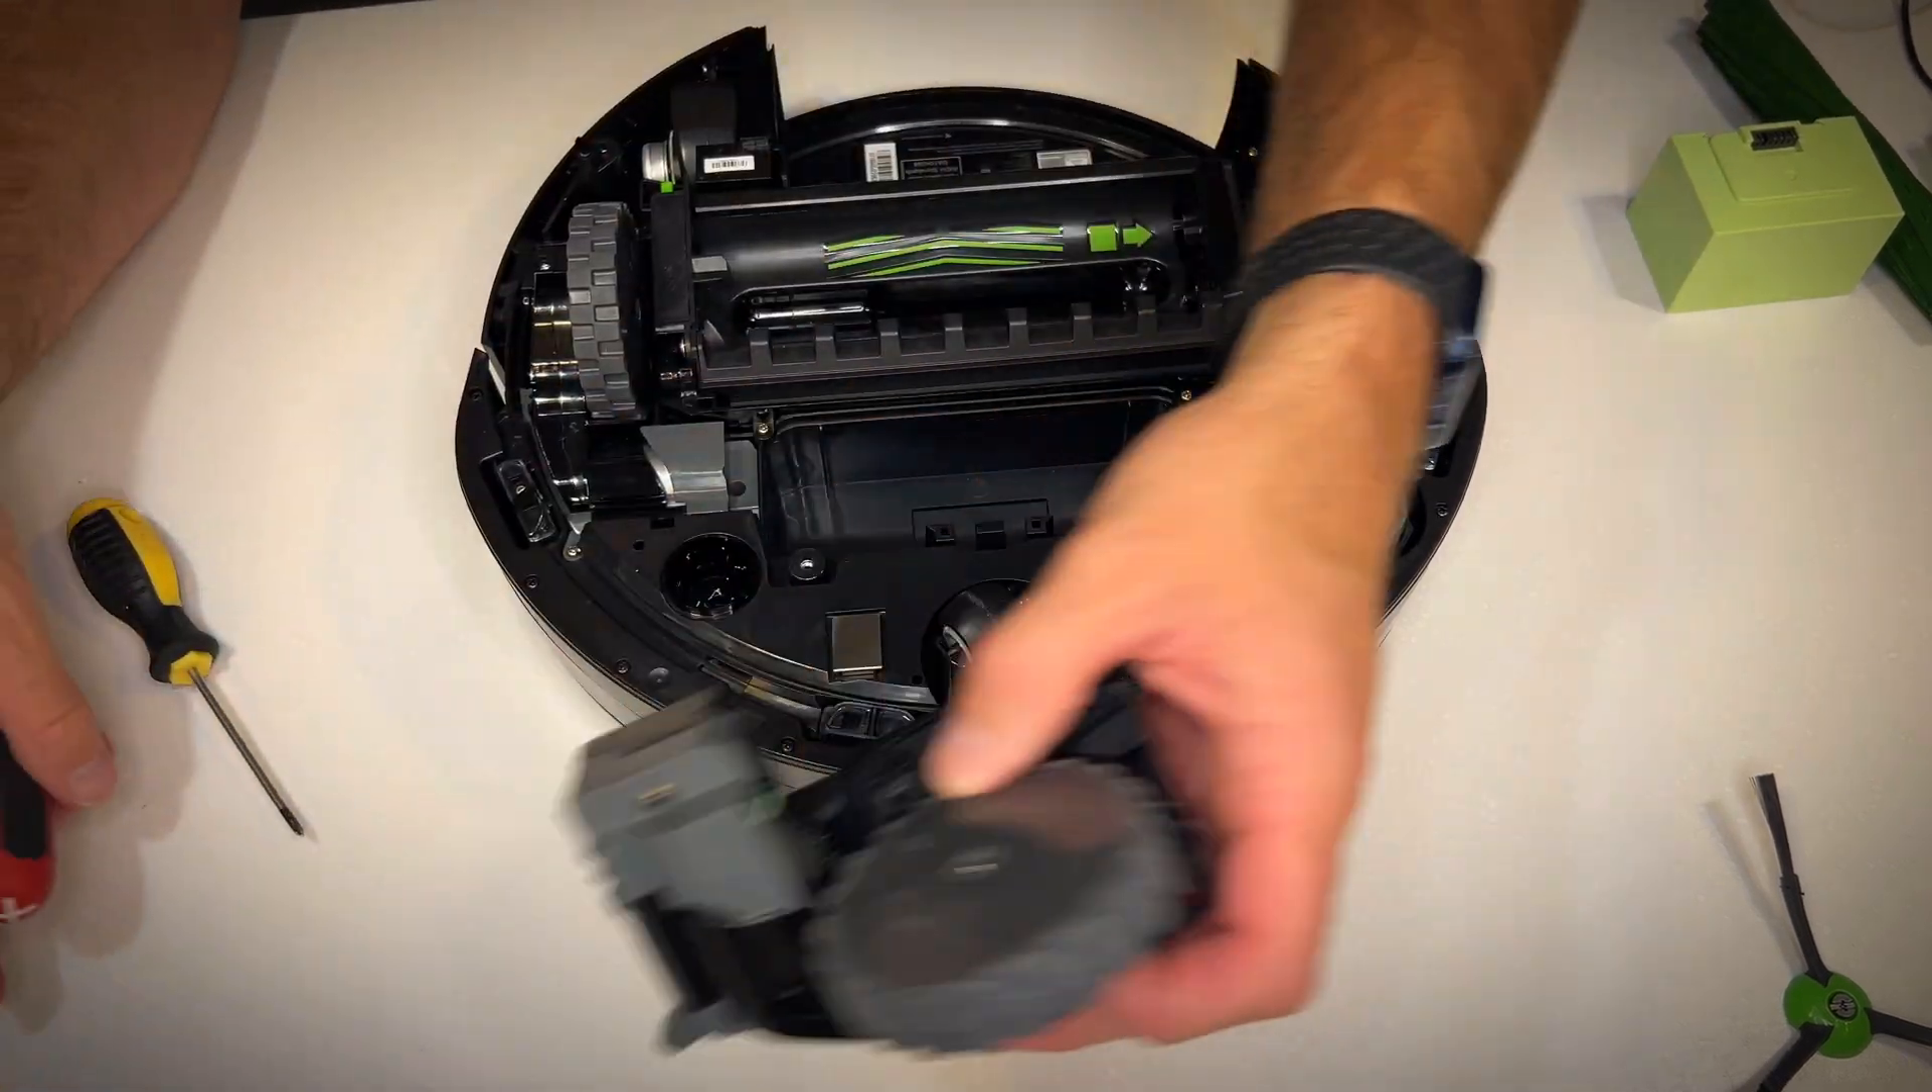Now that those screws are undone the driving wheel assembly simply lifts up and out of the way.